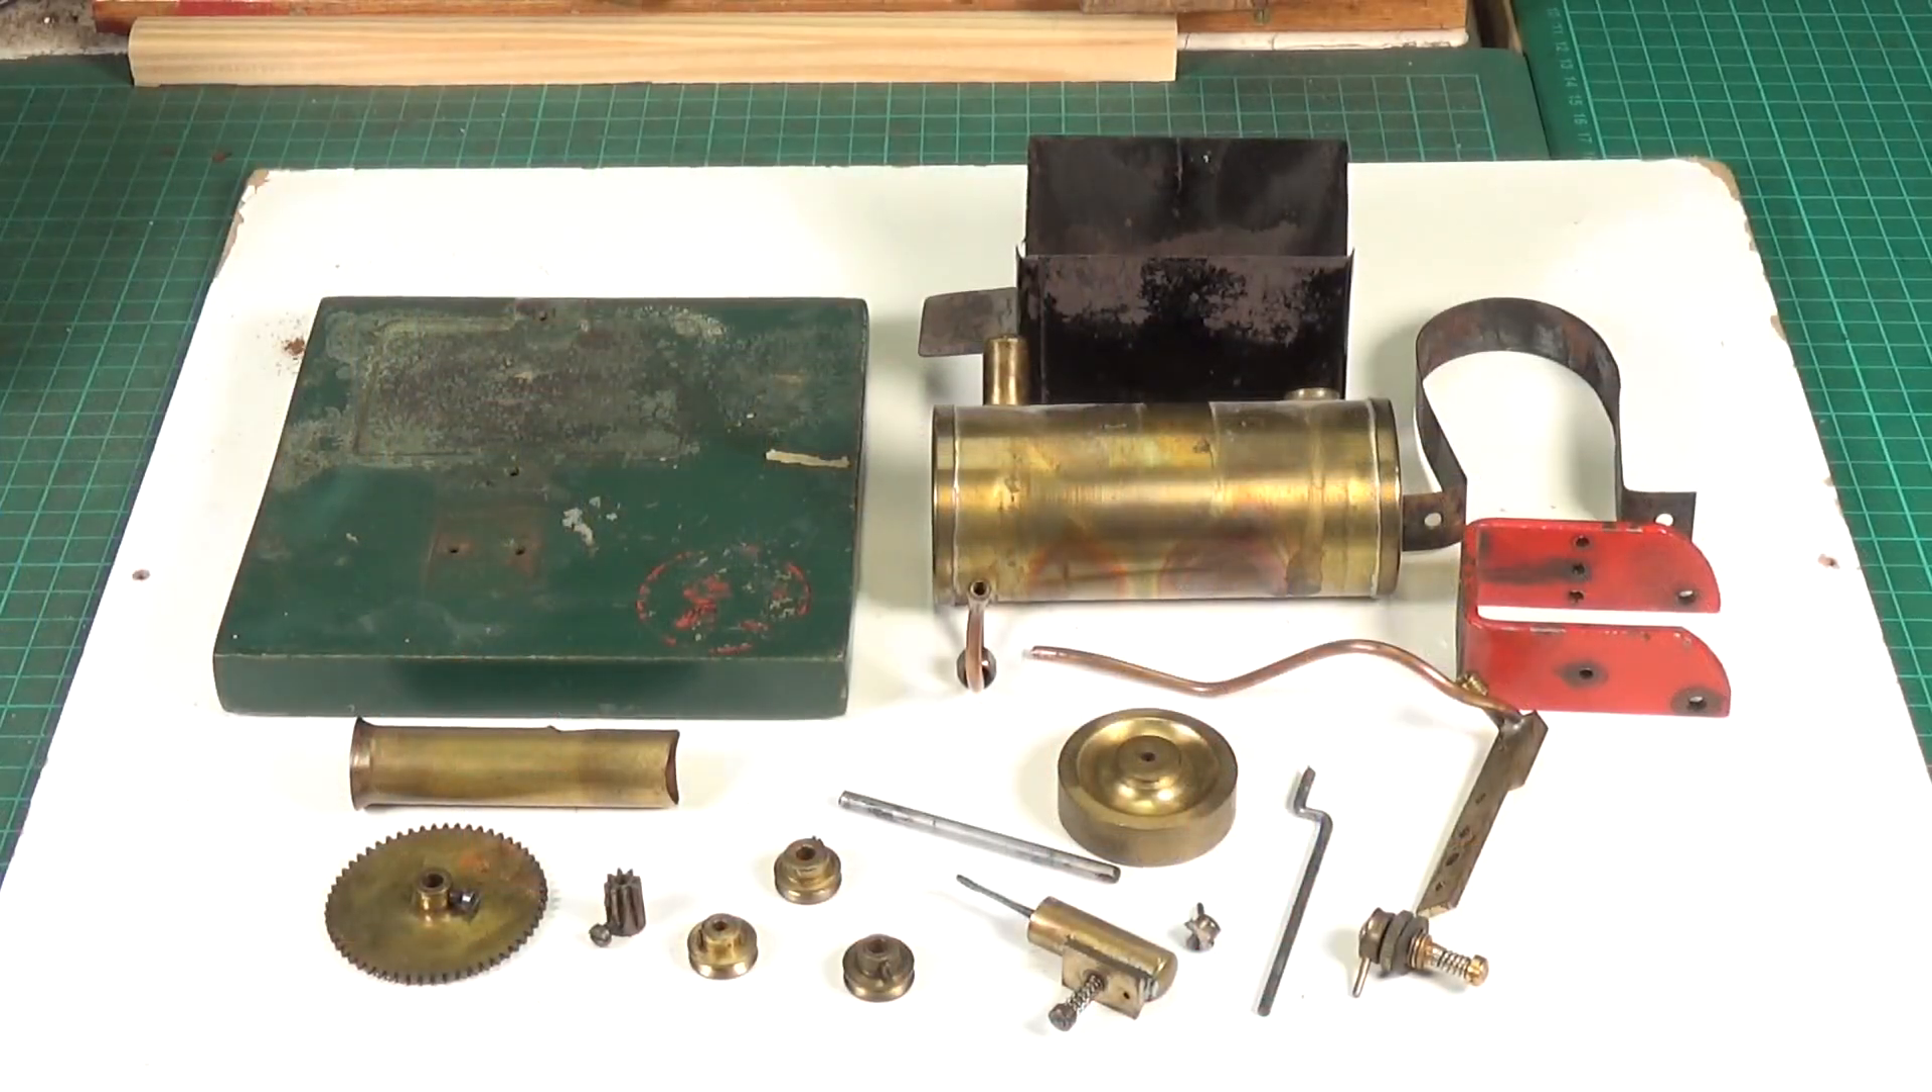Well here's the engine stripped down to its component parts.